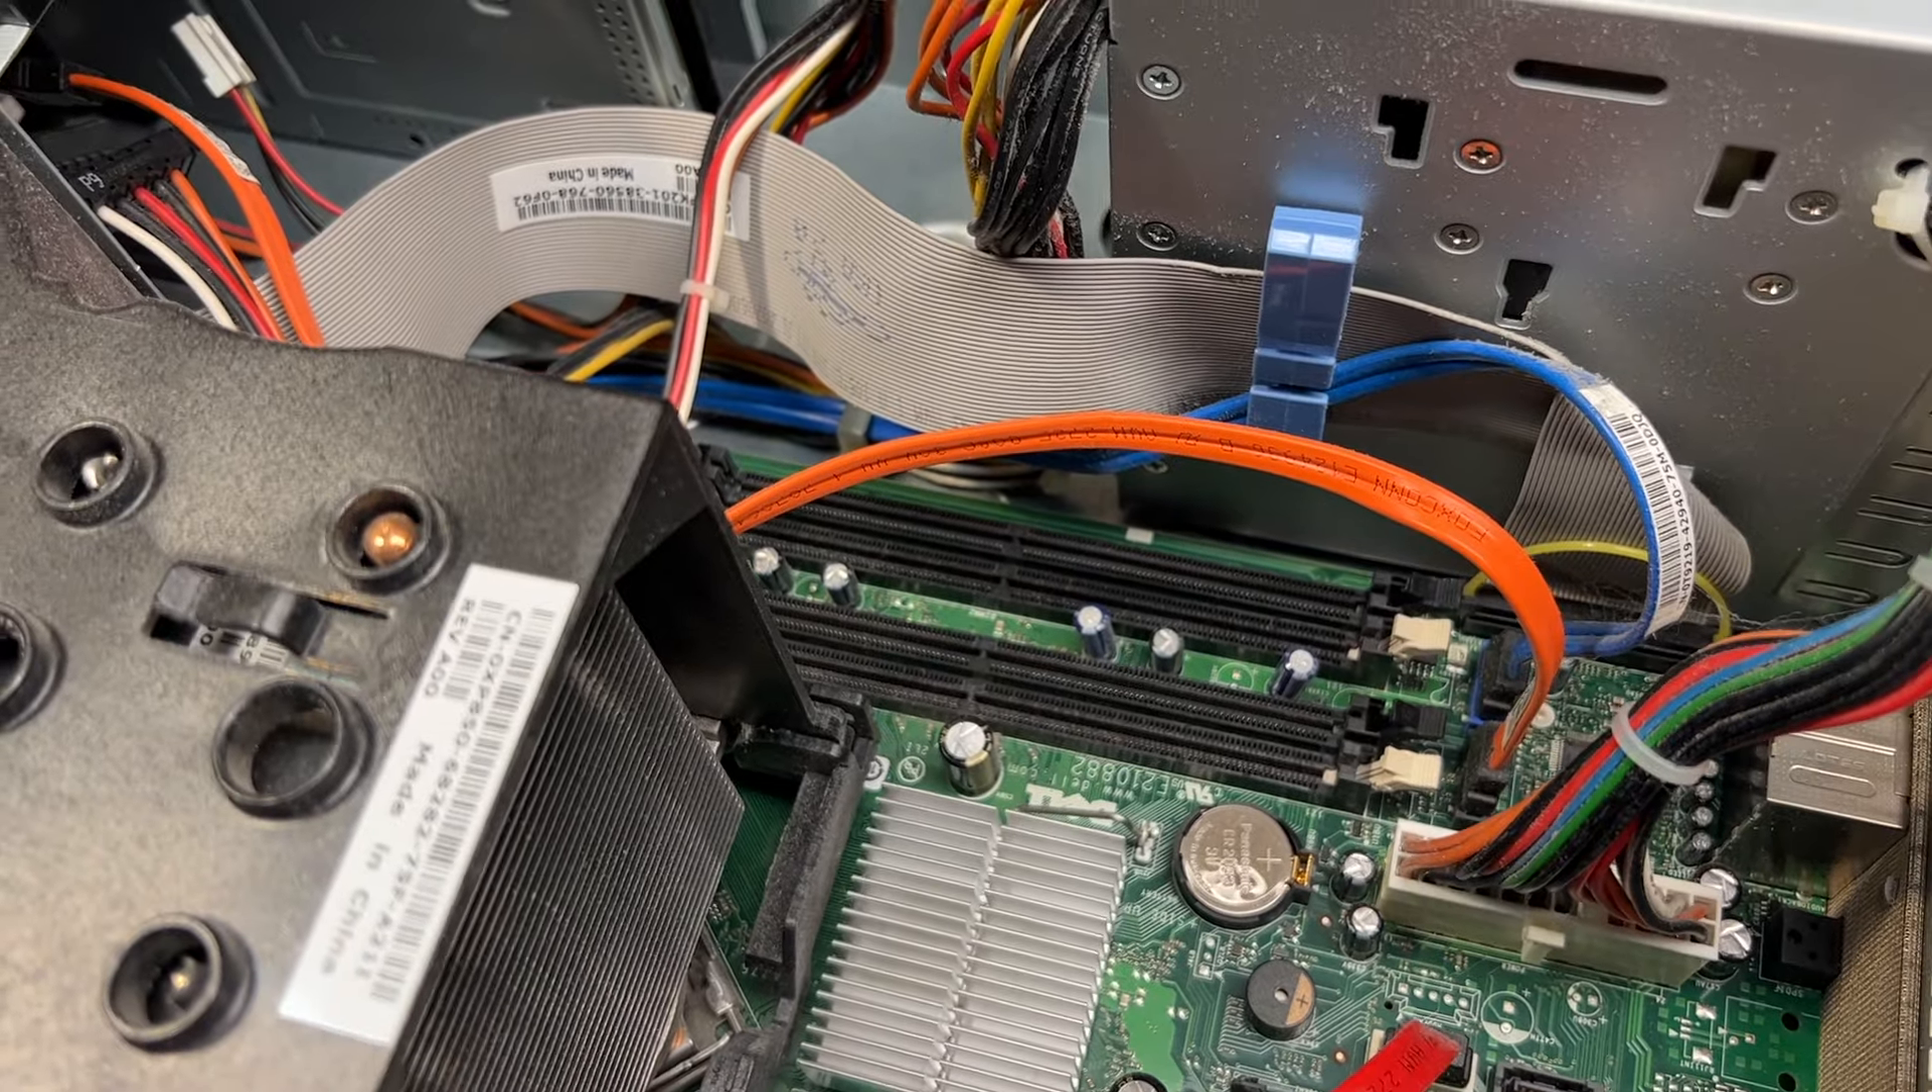Now, inside, everything is here except for the RAM. Somebody took the RAM out, but I'm pretty sure I have a couple sticks of DDR2, so that's no big deal.